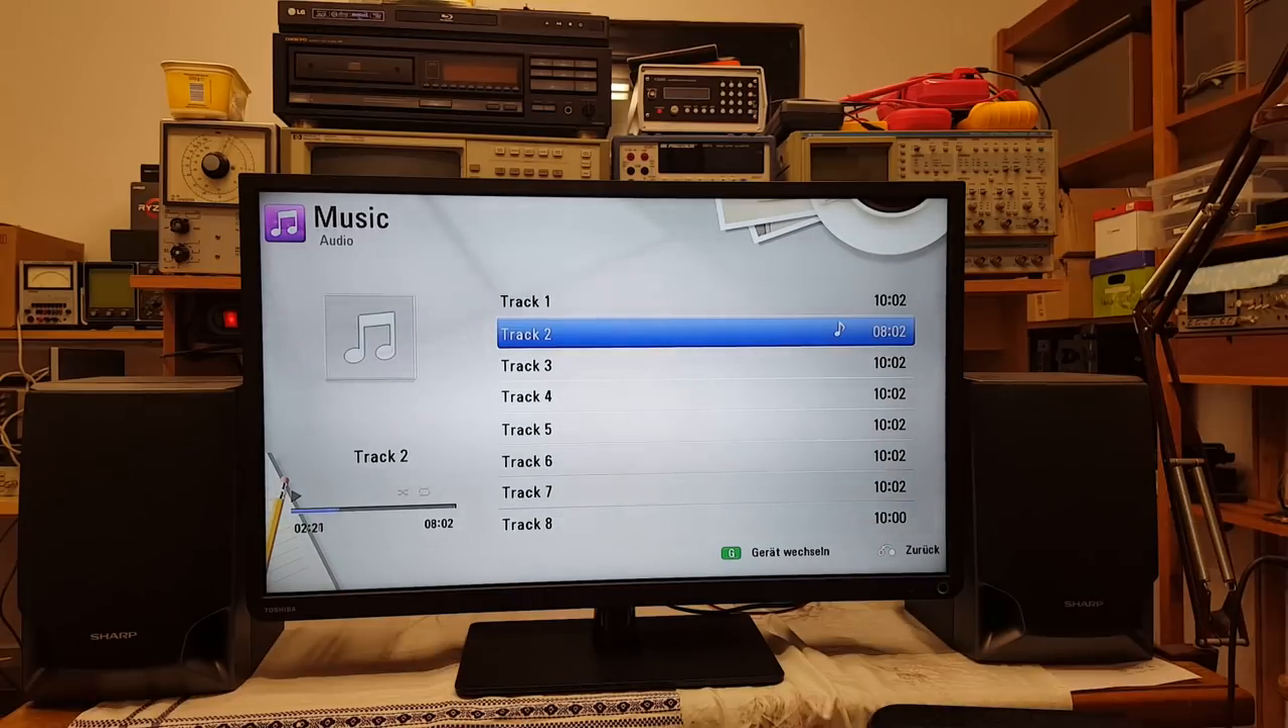The television has been put back together.